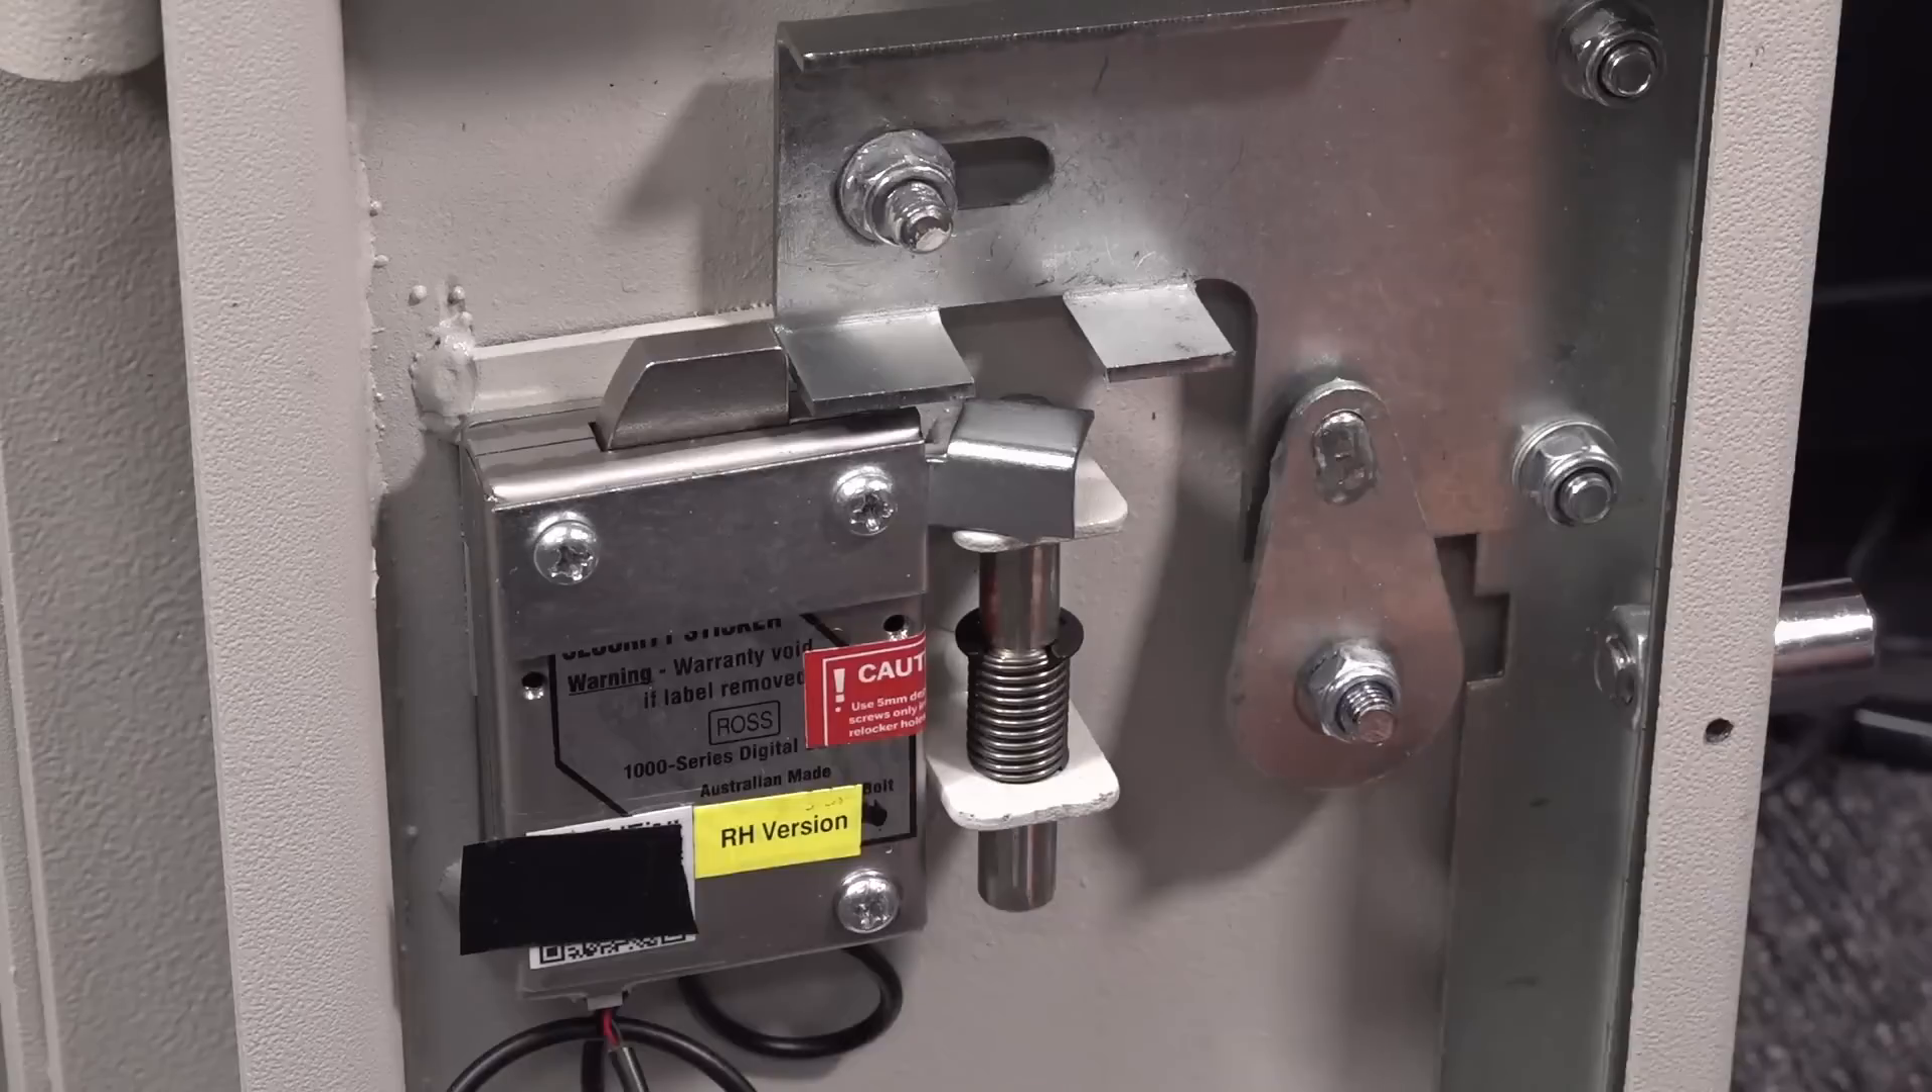And I've installed the Bluetooth lock down here with the re-locker down in here.